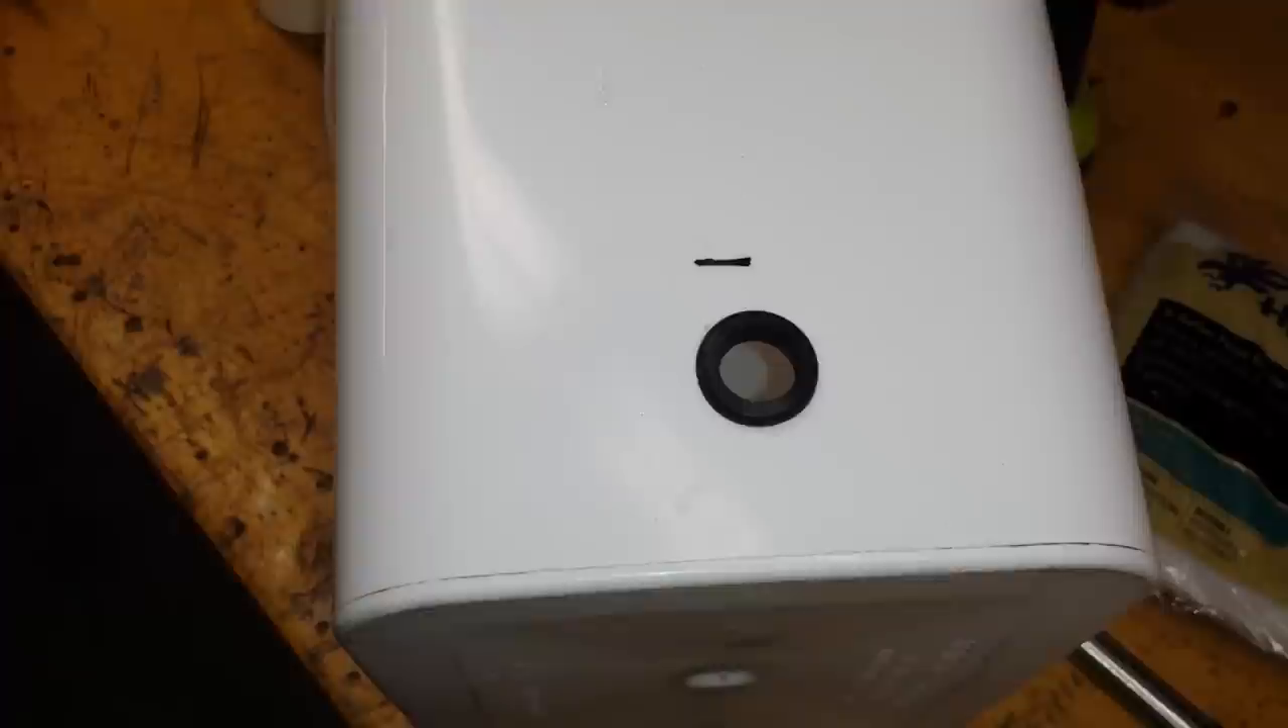I've got my grommet in the hole. I made sure and checked it and made sure that both the sides of the grommet are overlapping the plastic on the outside and that it's got a nice, that I've pushed it all the way against the walls here. It's got a nice opening.